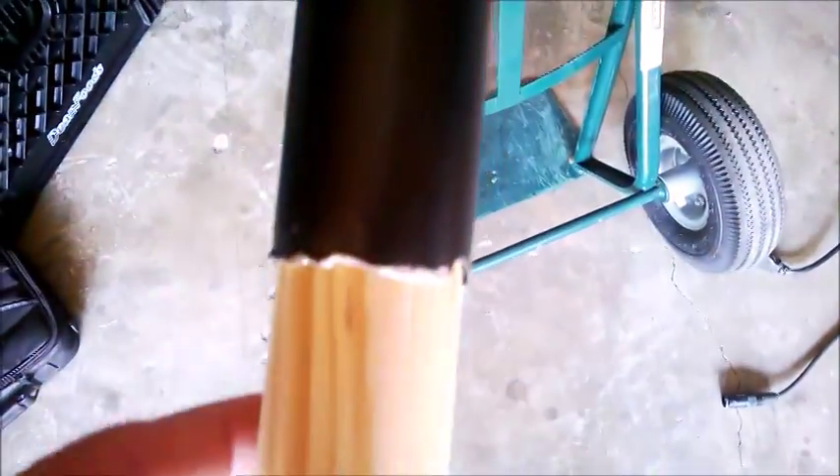This dowel just happens to be the perfect size too so that i could put it in here.